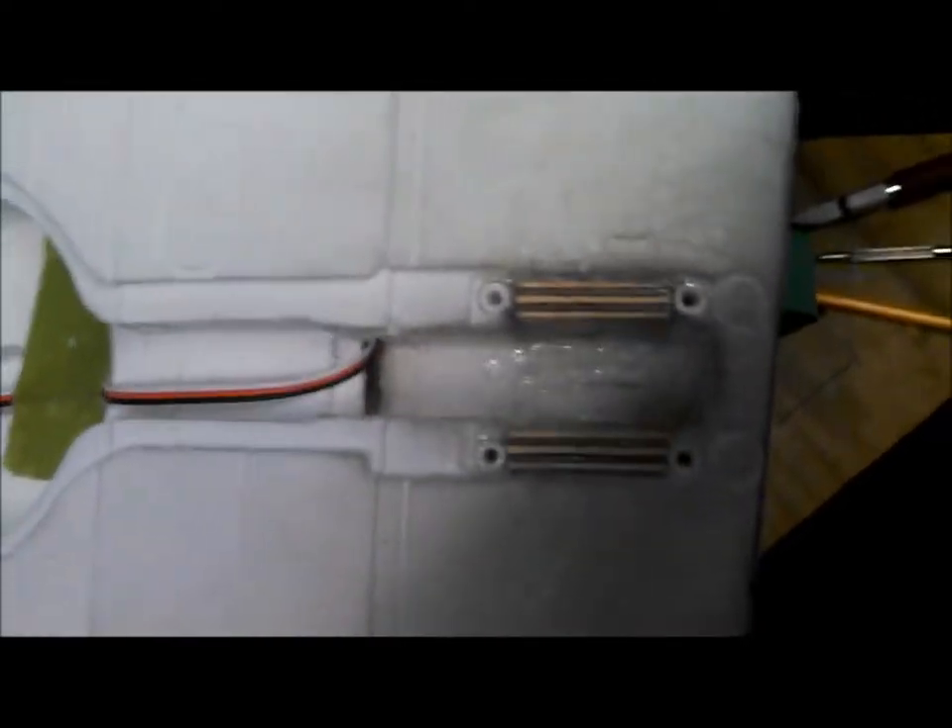I now have epoxied my uh mounting rails in place.